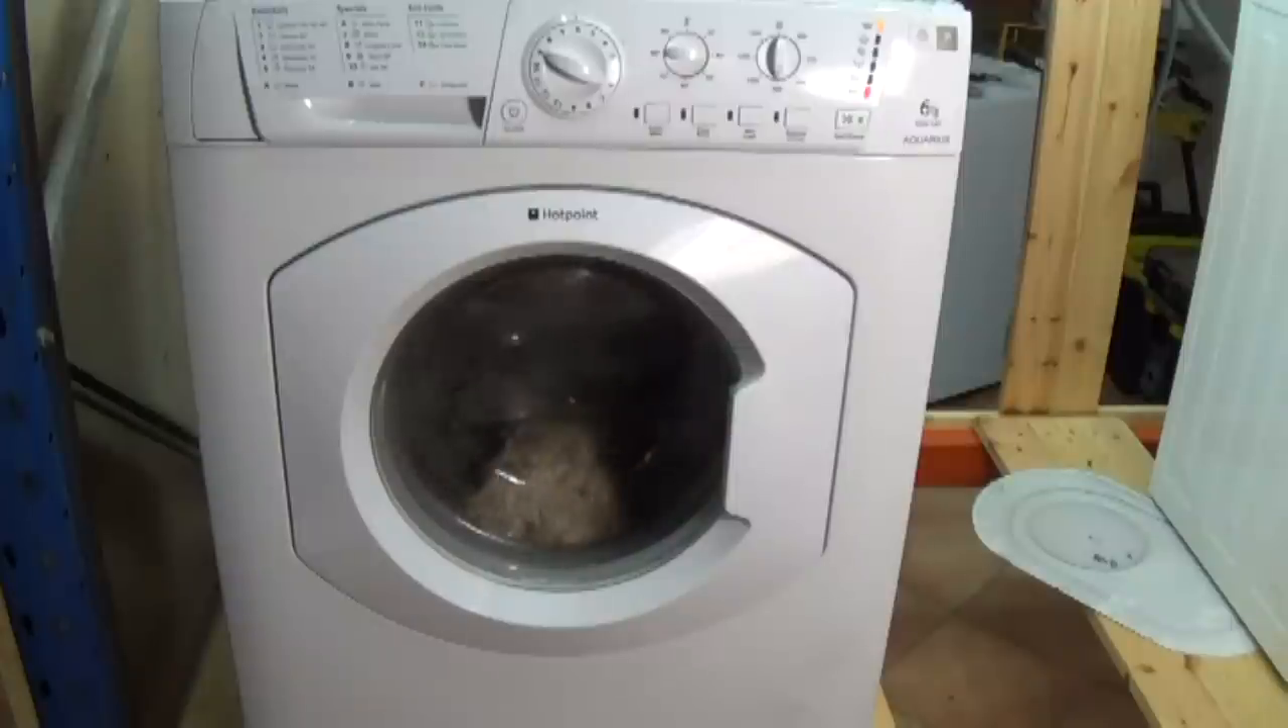The machine's all back together.